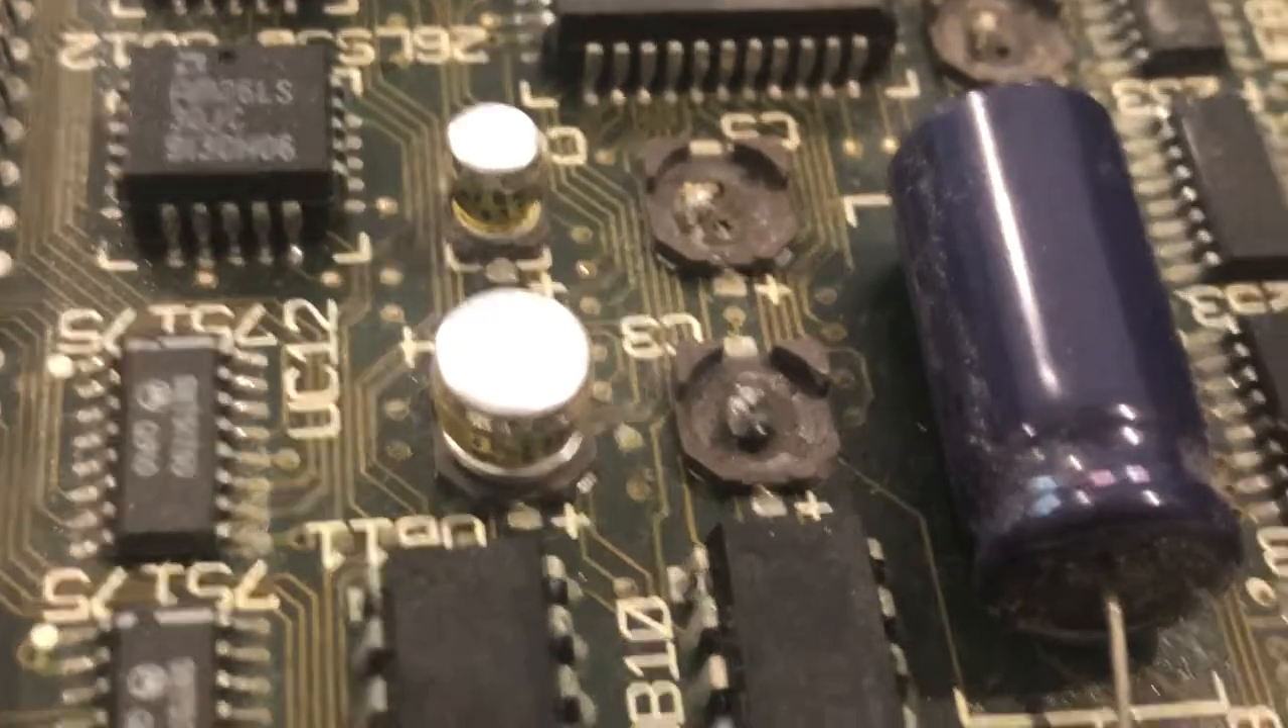So you see what's left are those plastic bases but they crumble pretty easily.